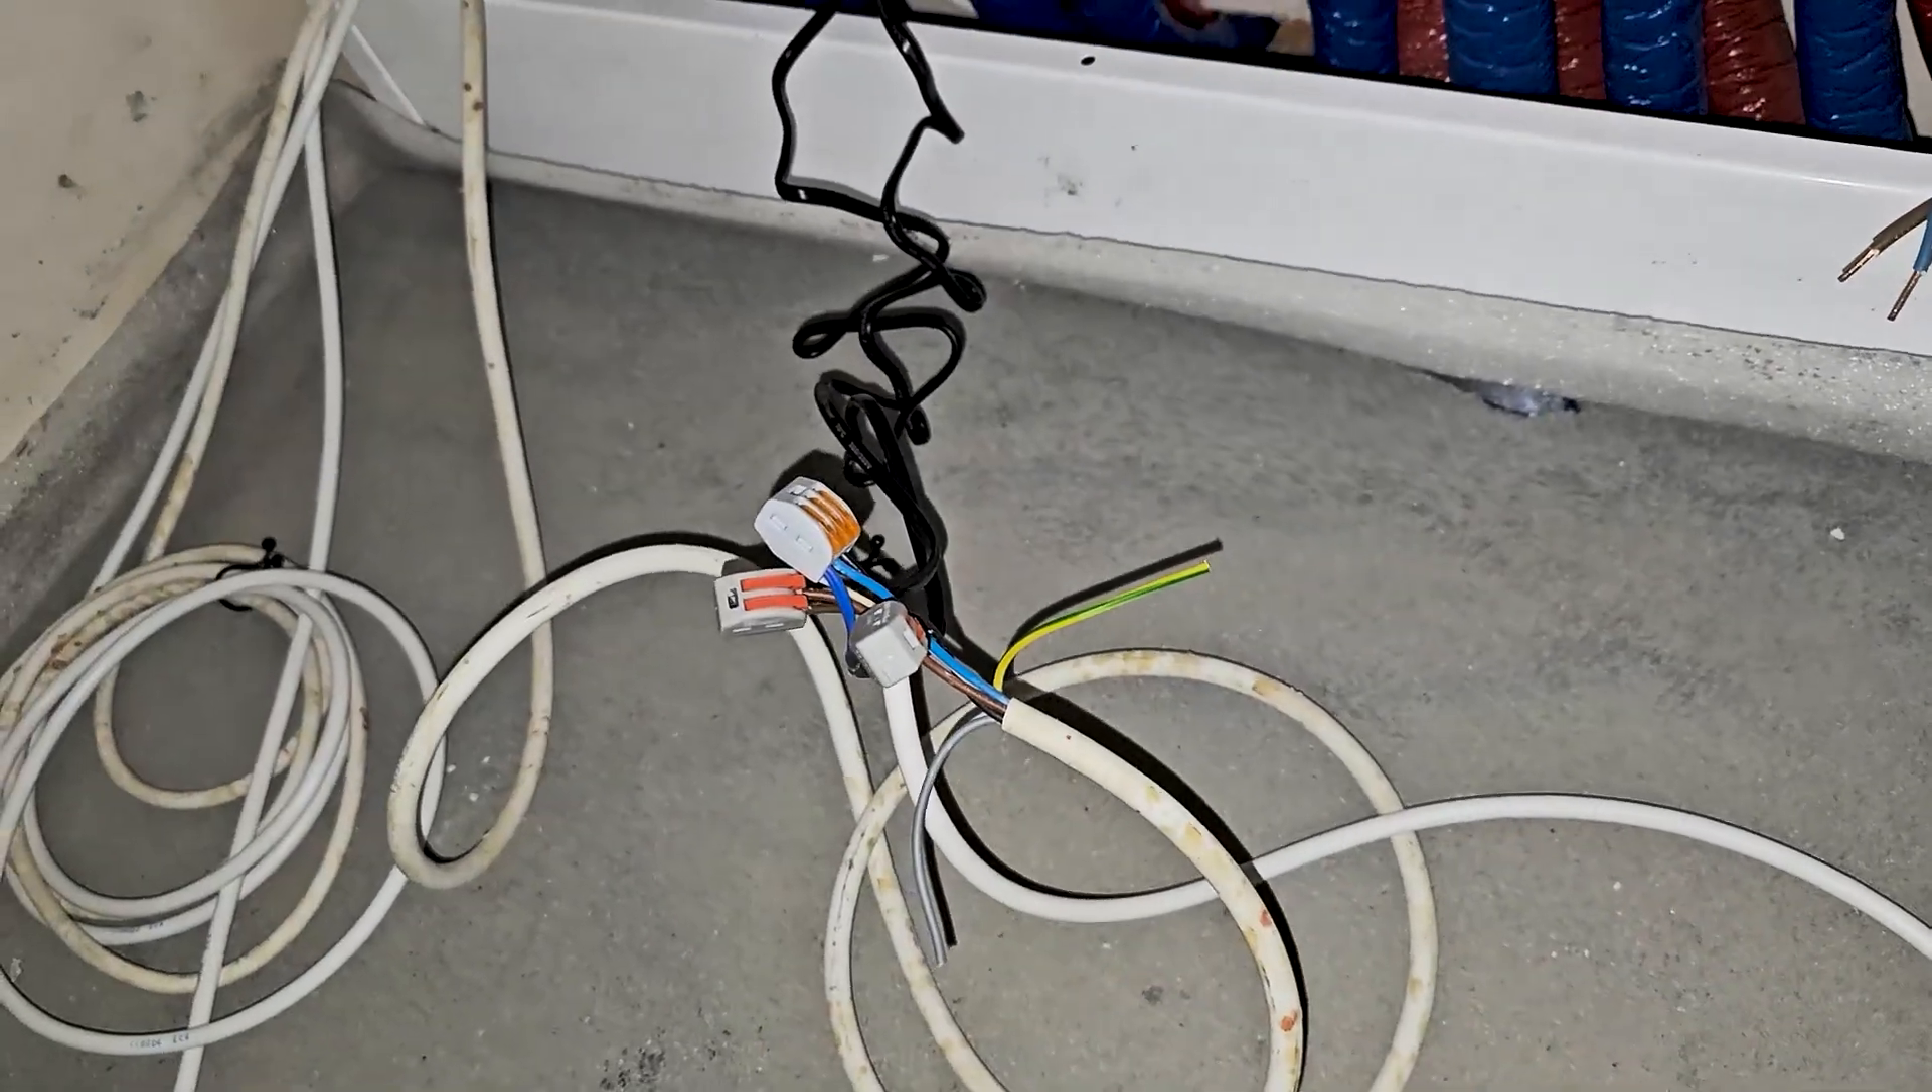Tu mamy spięcie jednego sterownika na kostkach. To jest jeszcze tylko zaizolowanie tego złożenia.